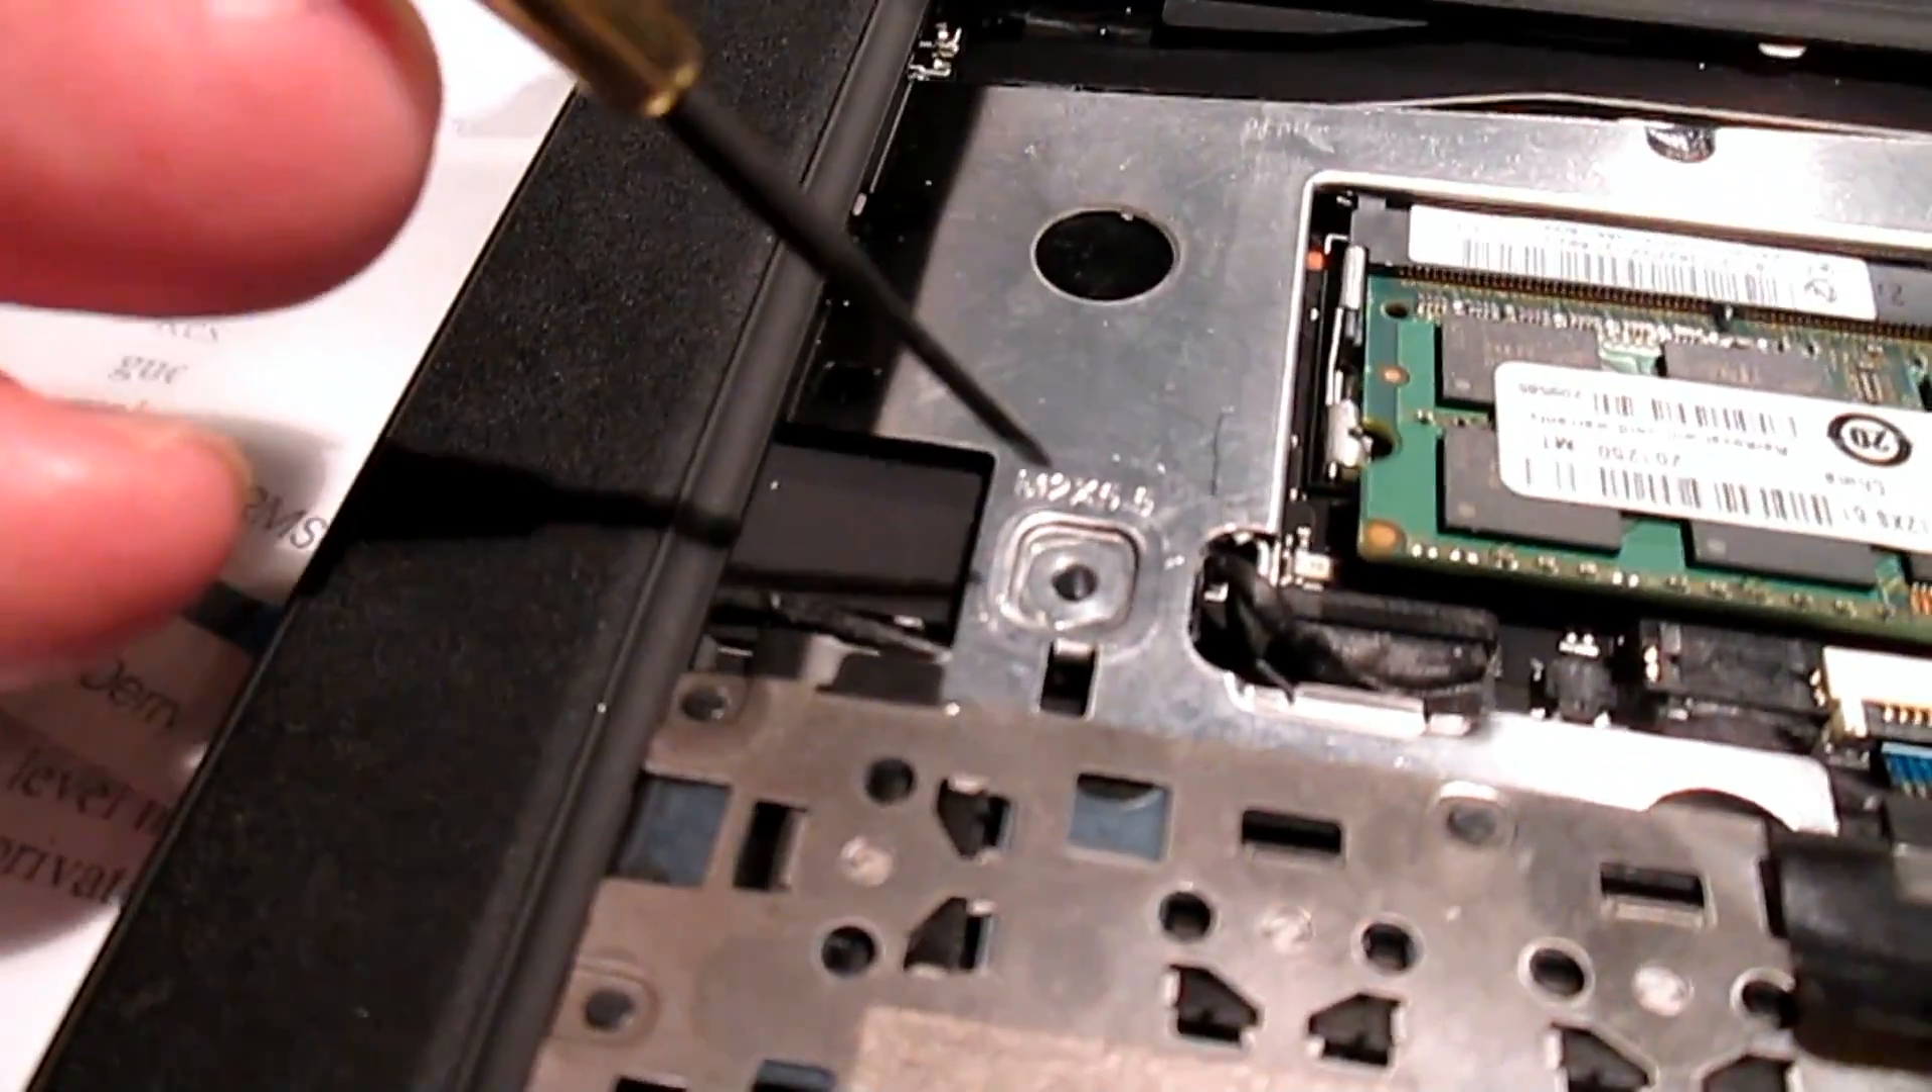This is a screw here it's already been removed.